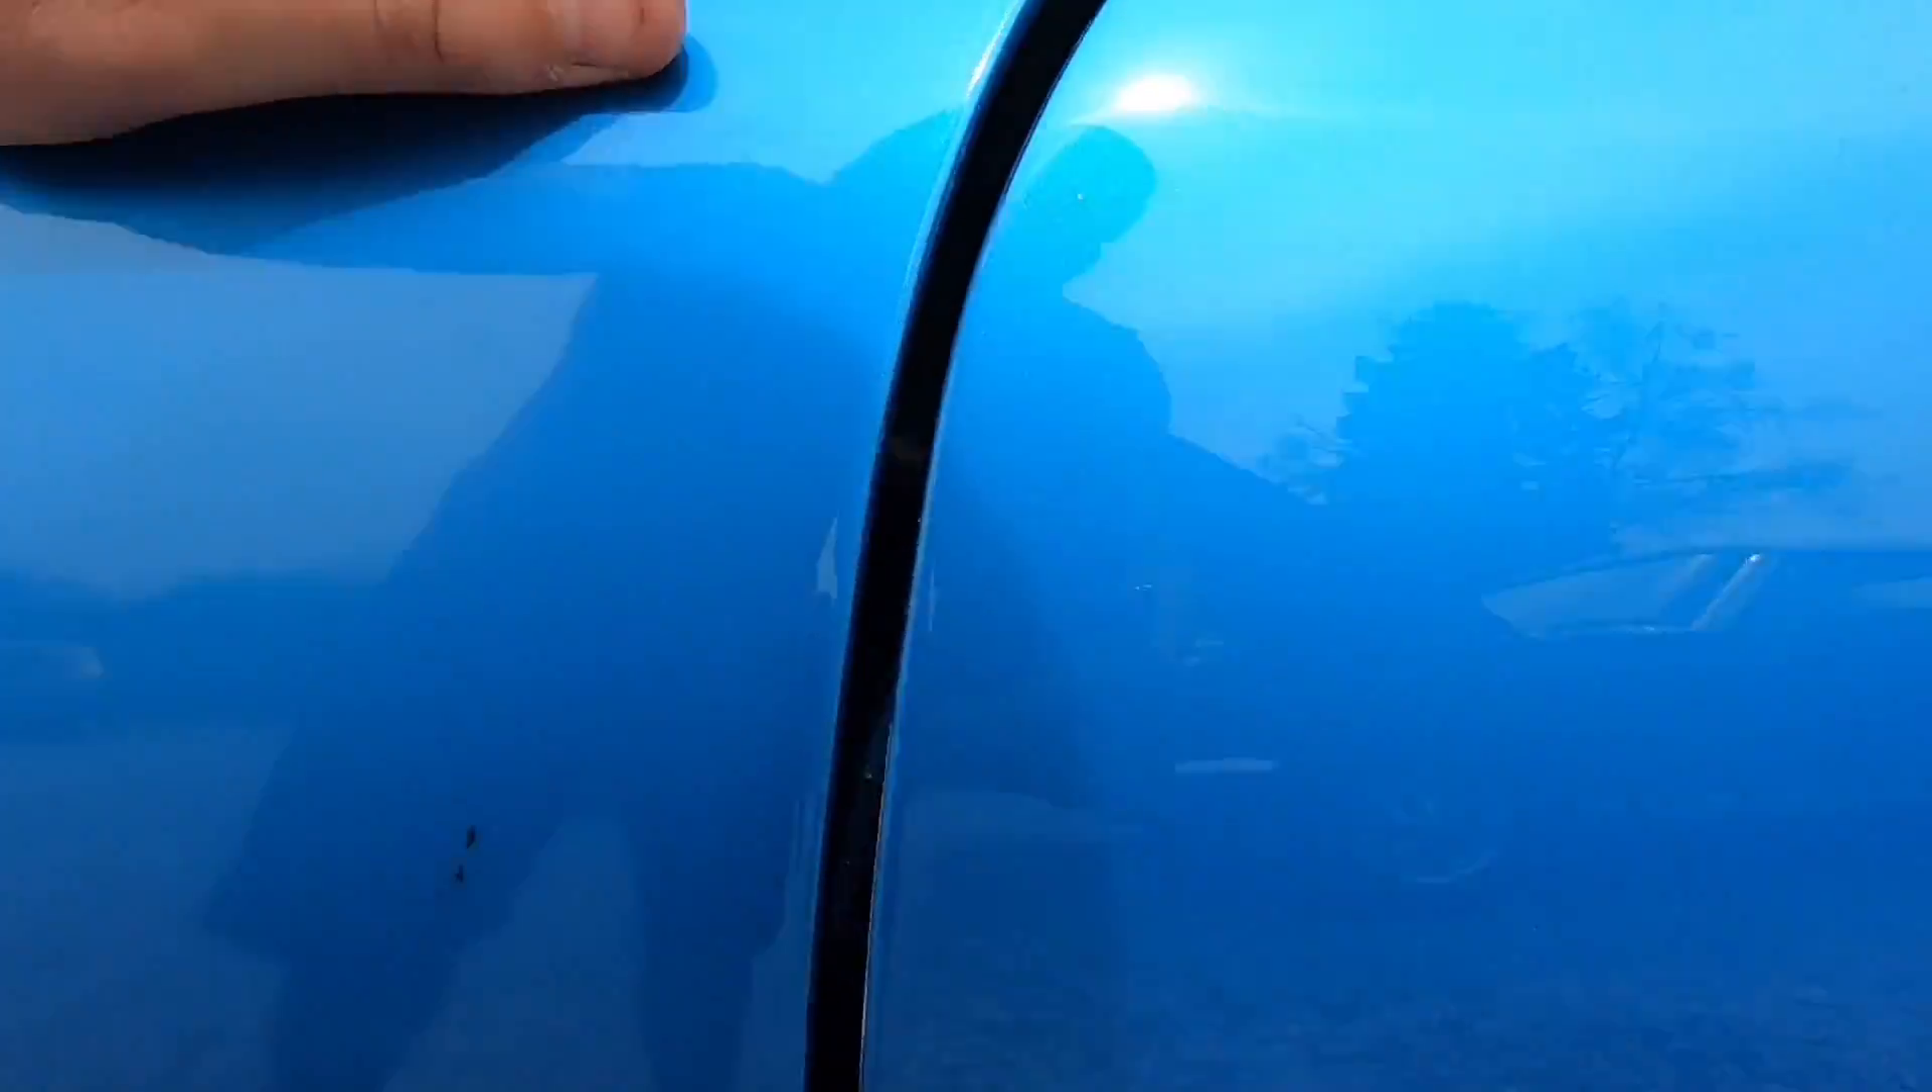A little bit of a gap here on this door.